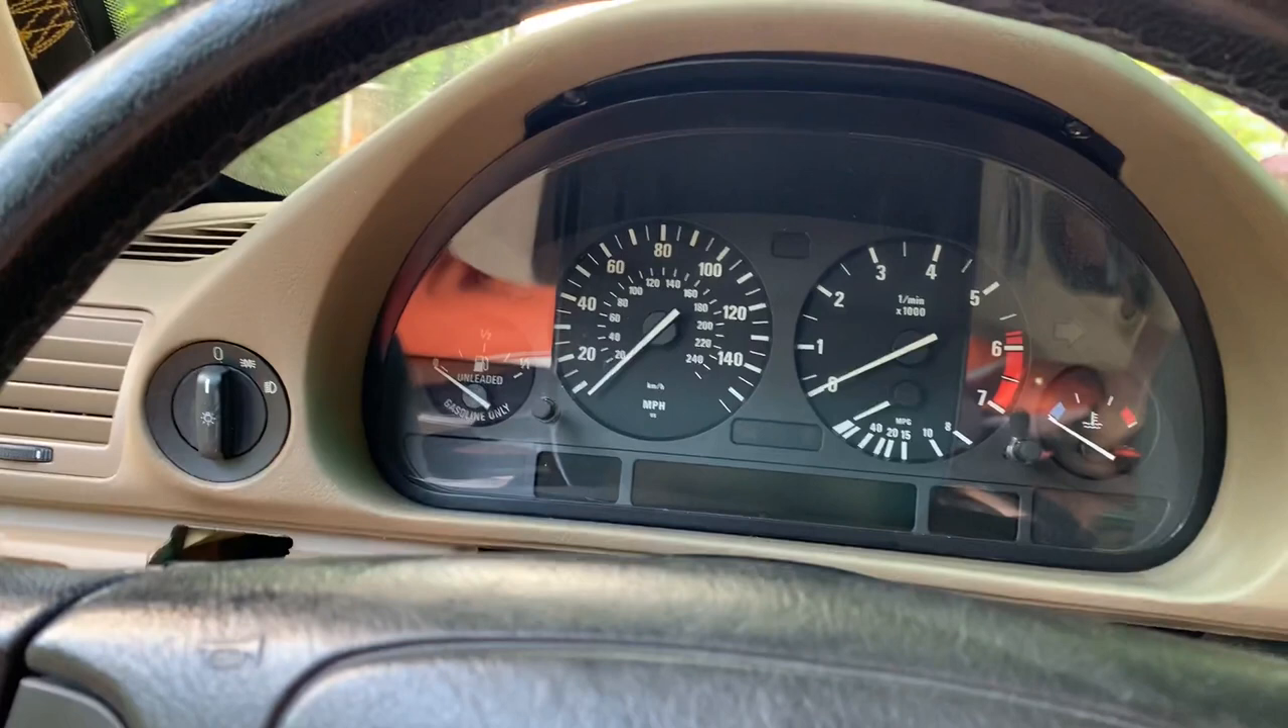Instrument cluster is in.